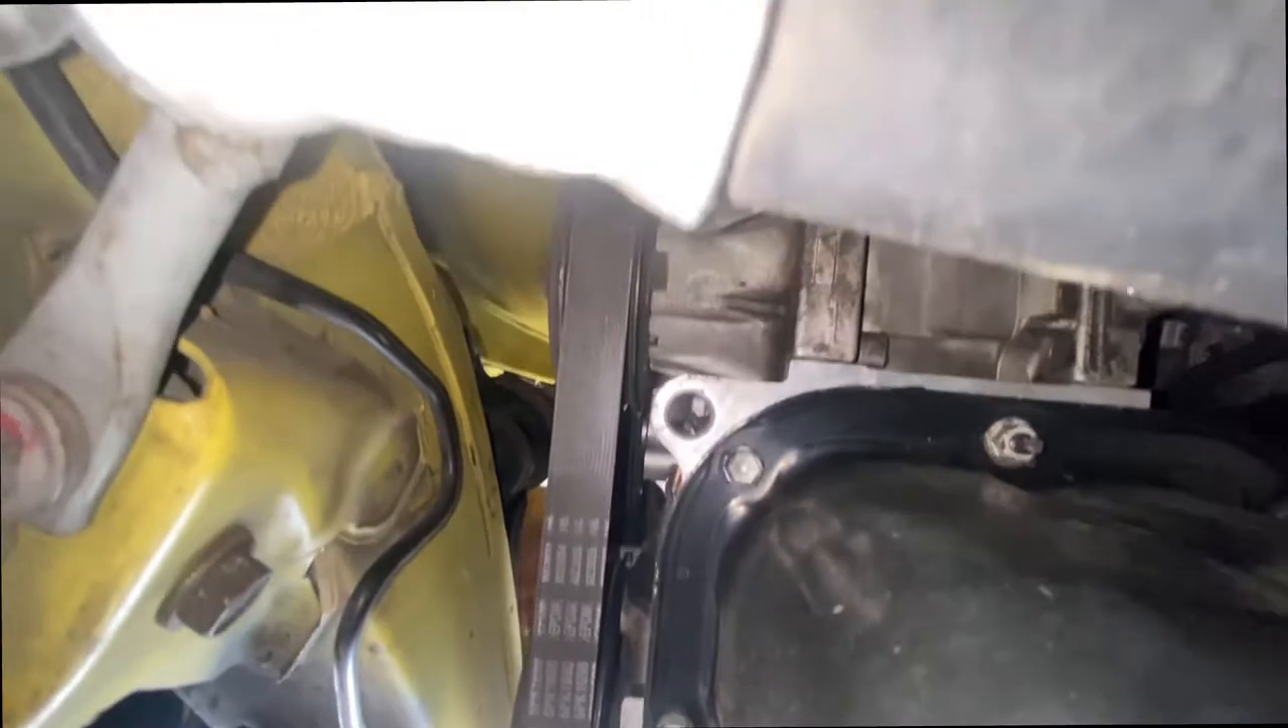We're down here. I forgot to take out the serpentine belt.